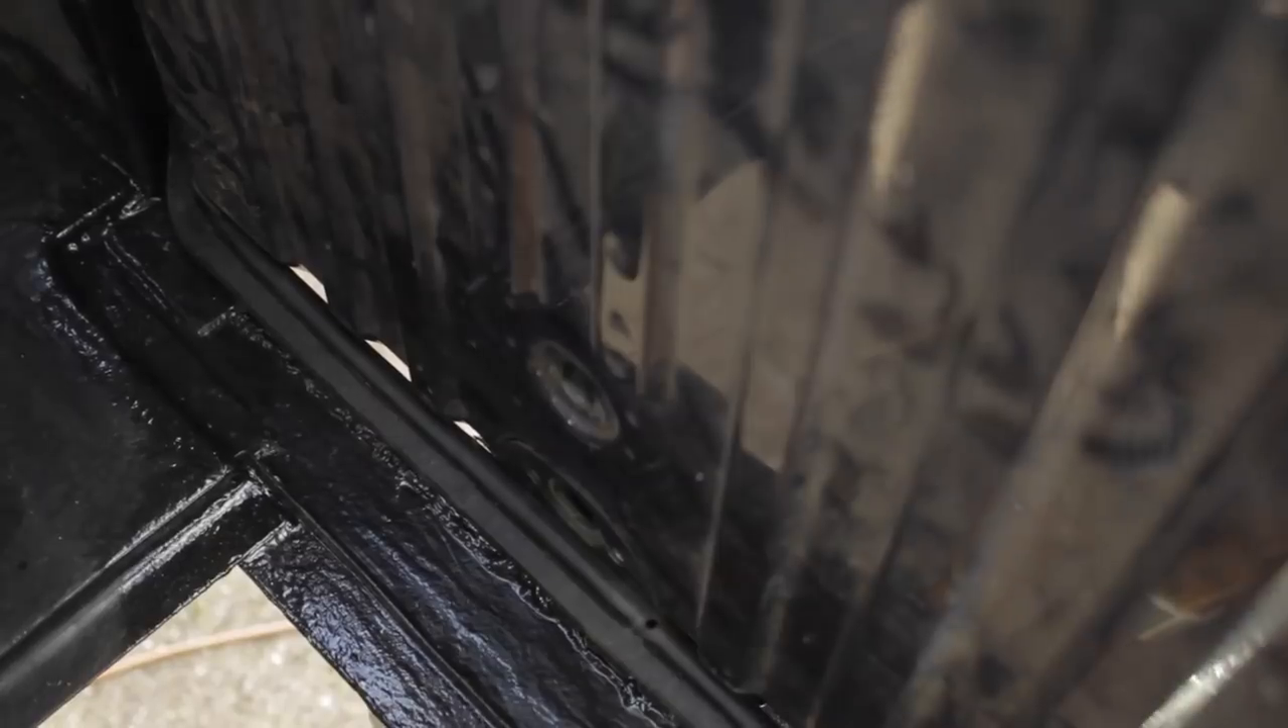Our seal is not meeting the tailgate.